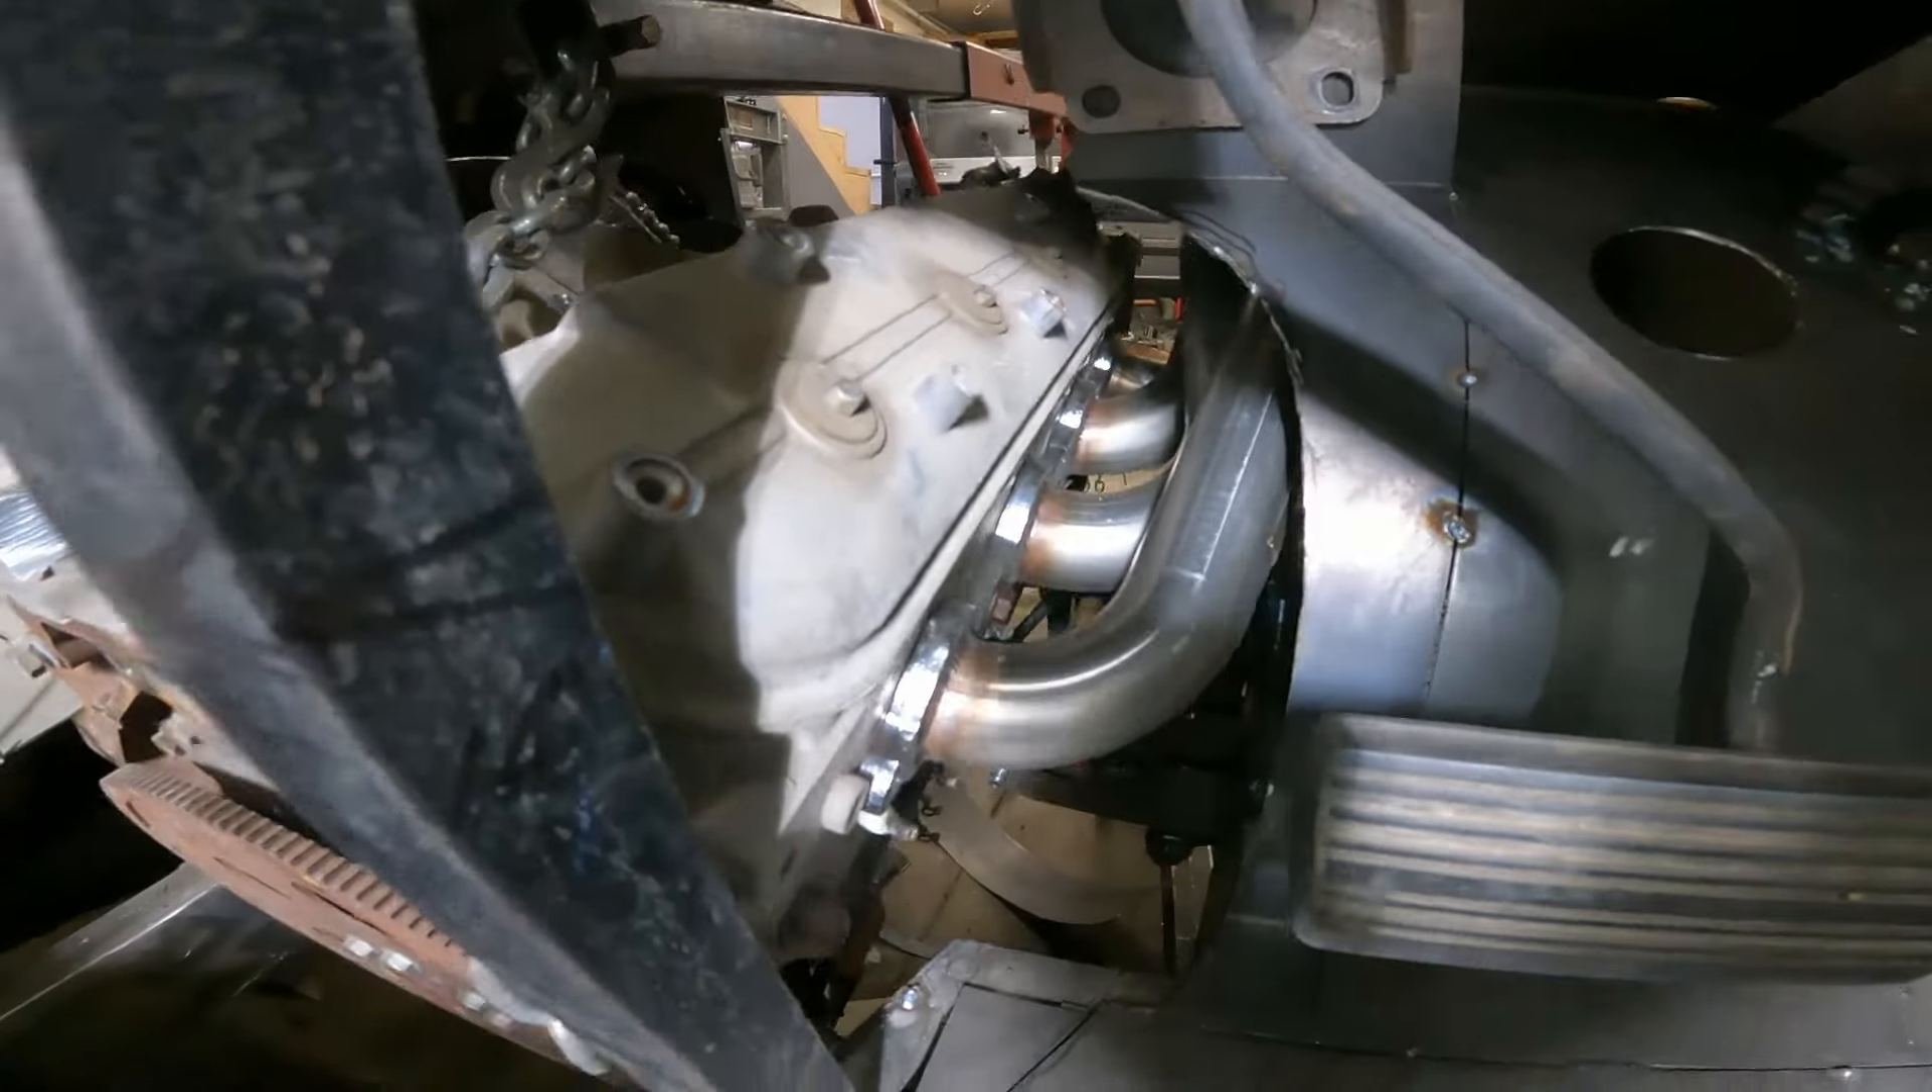I got the forward facing turbo headers on there.